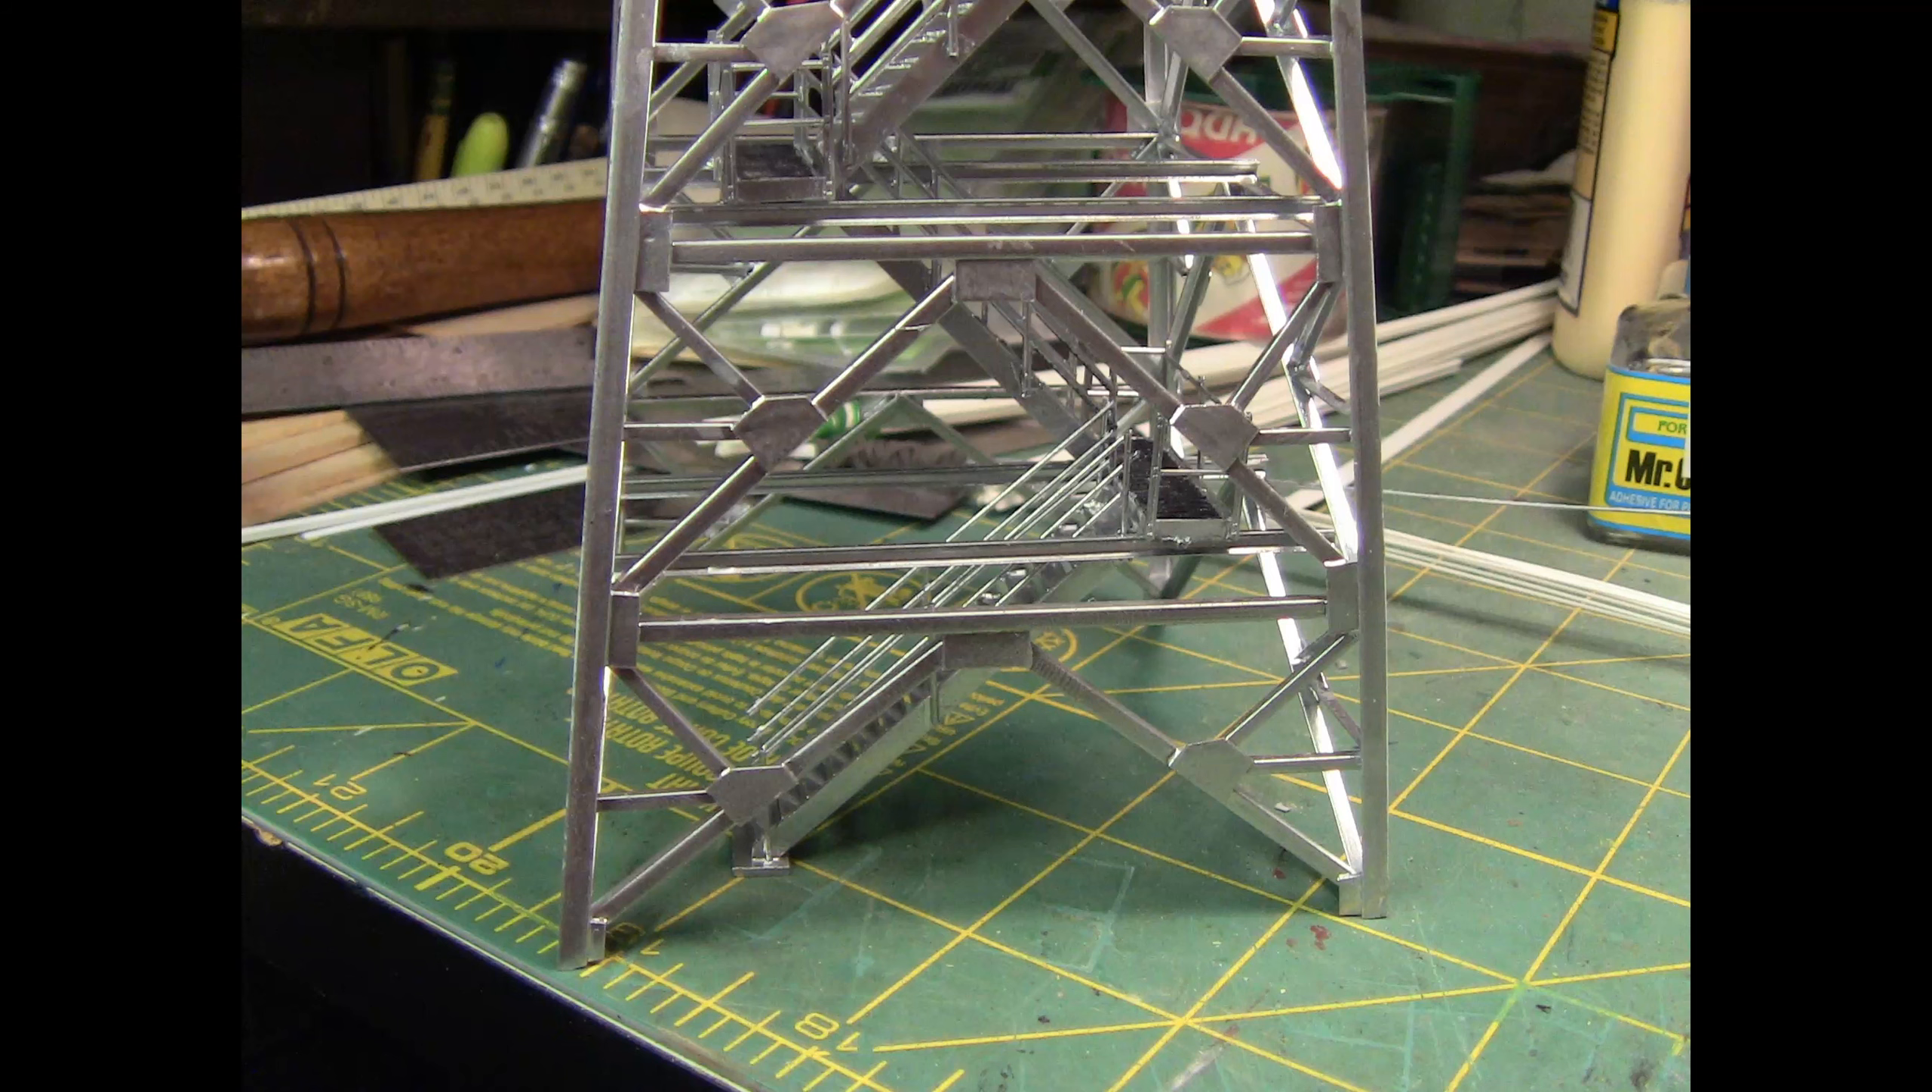And that's the whole bottom part of this structure all together.